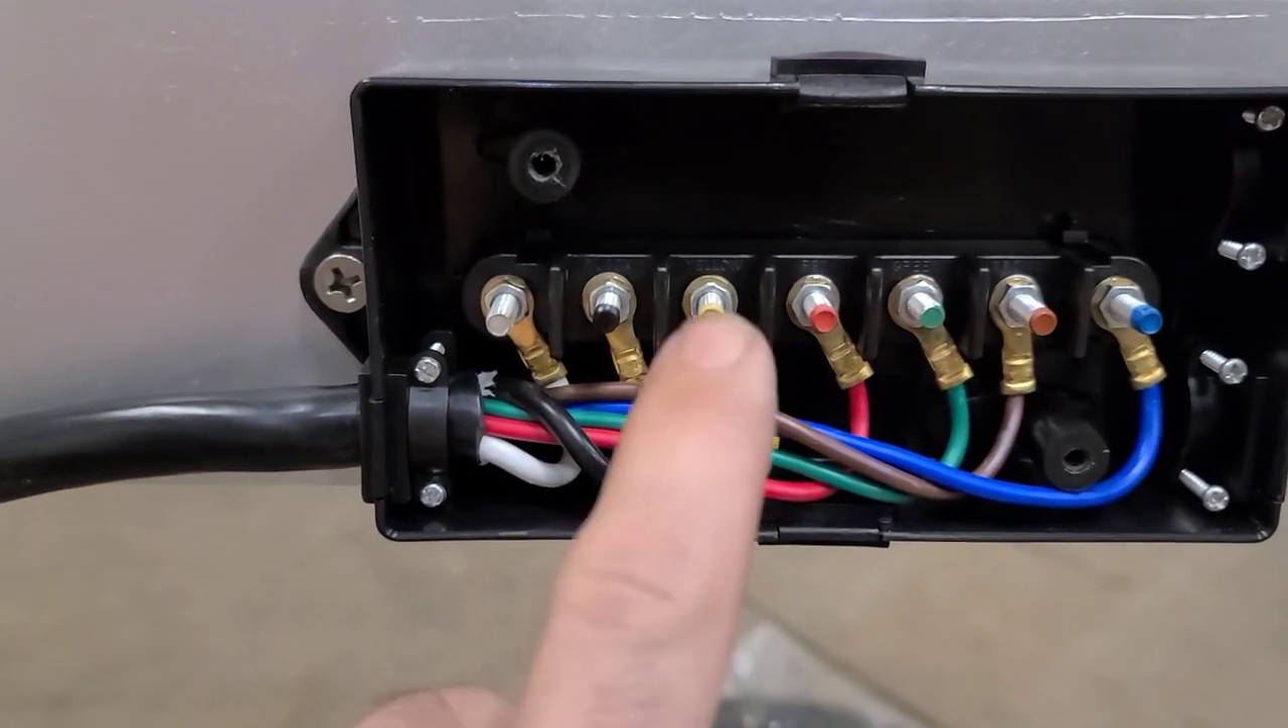All right, there is our bus bar with all the corresponding wires.